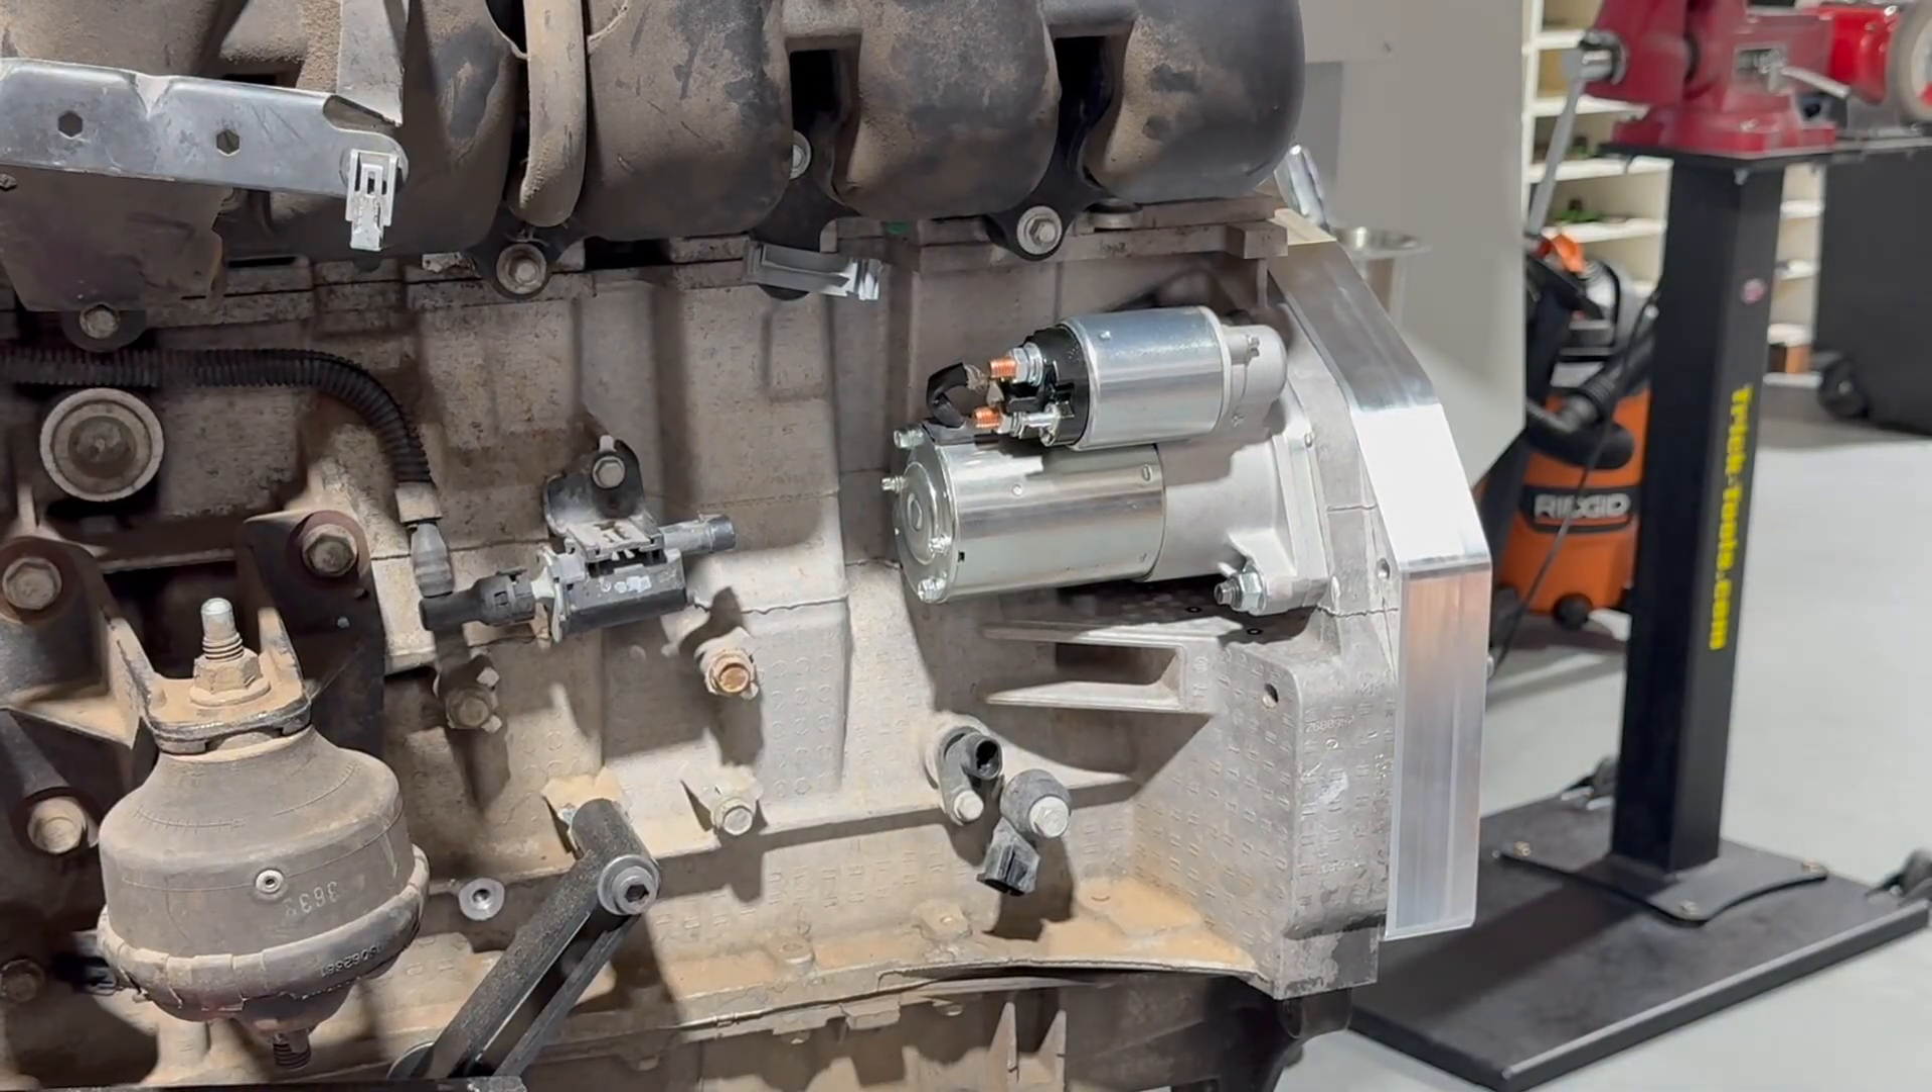And there you go. Factory starter installed.